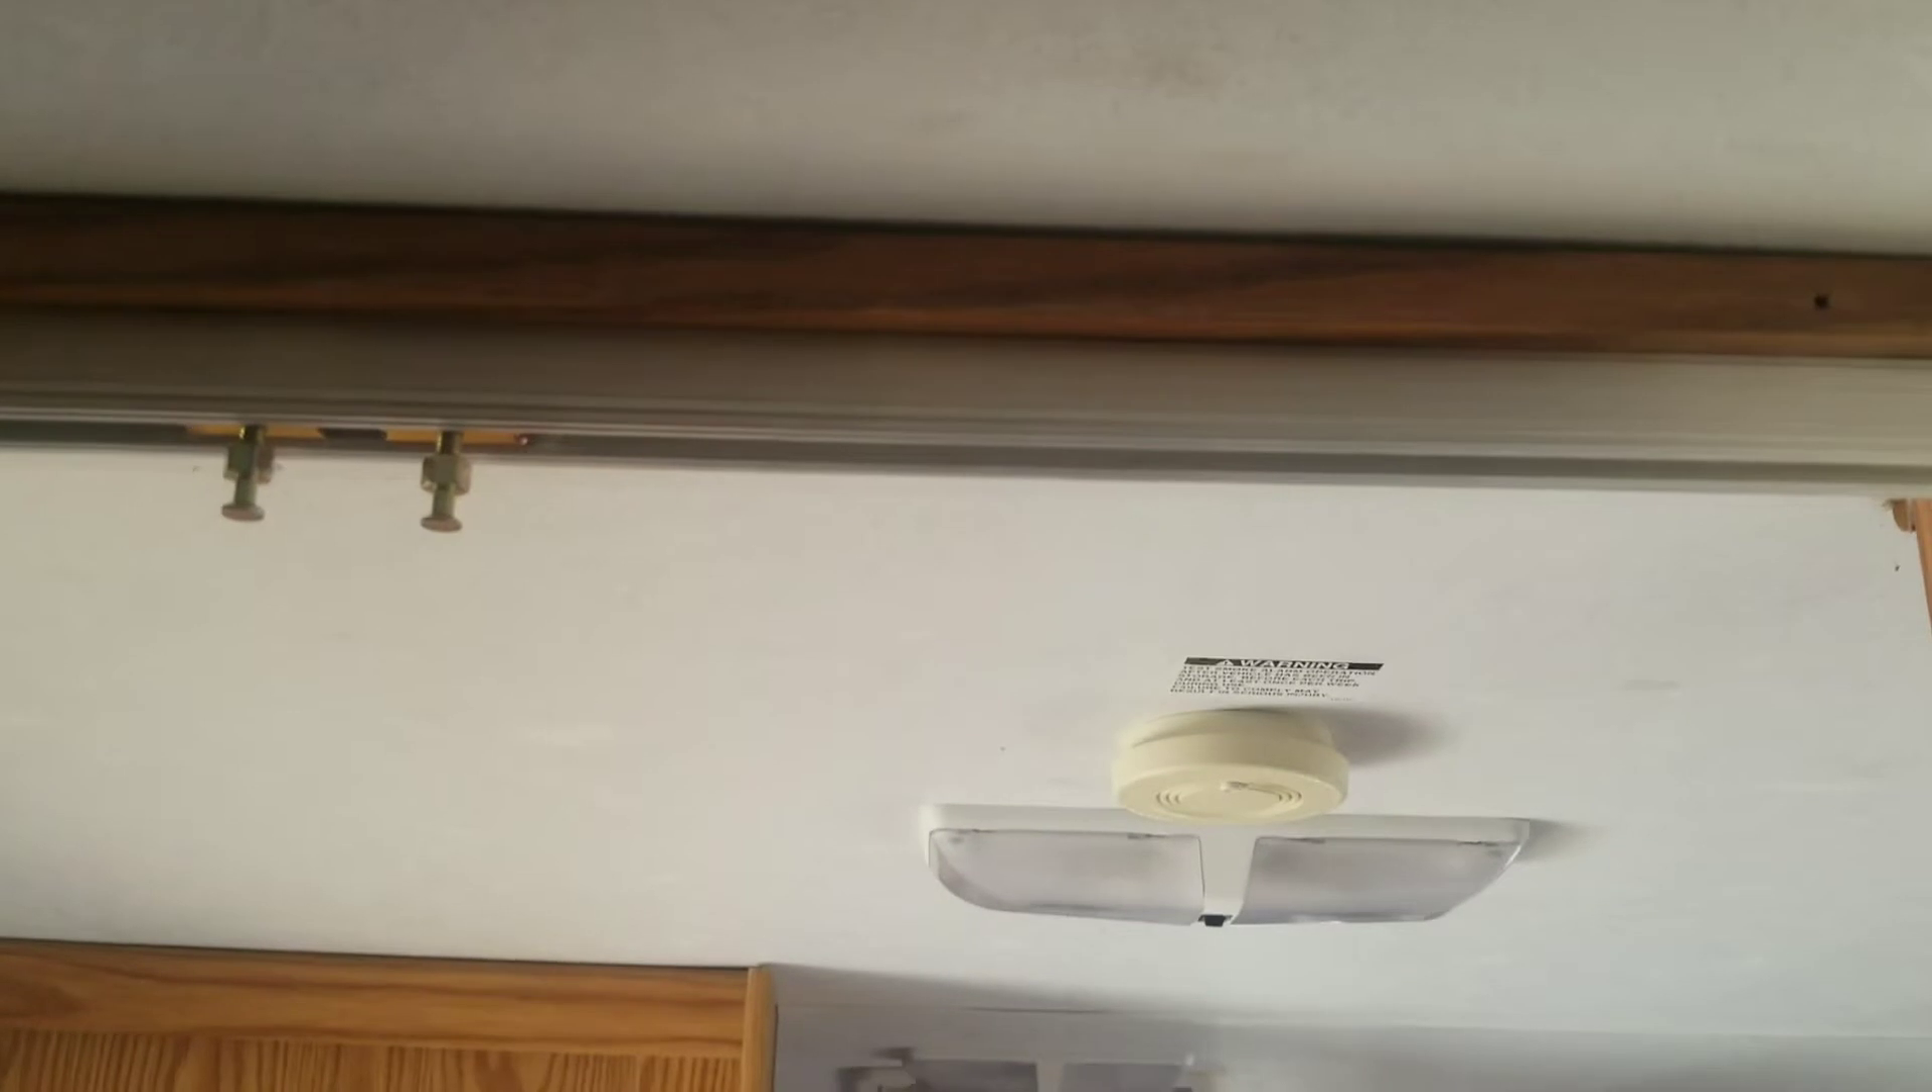Okay so I got the rail back in there.